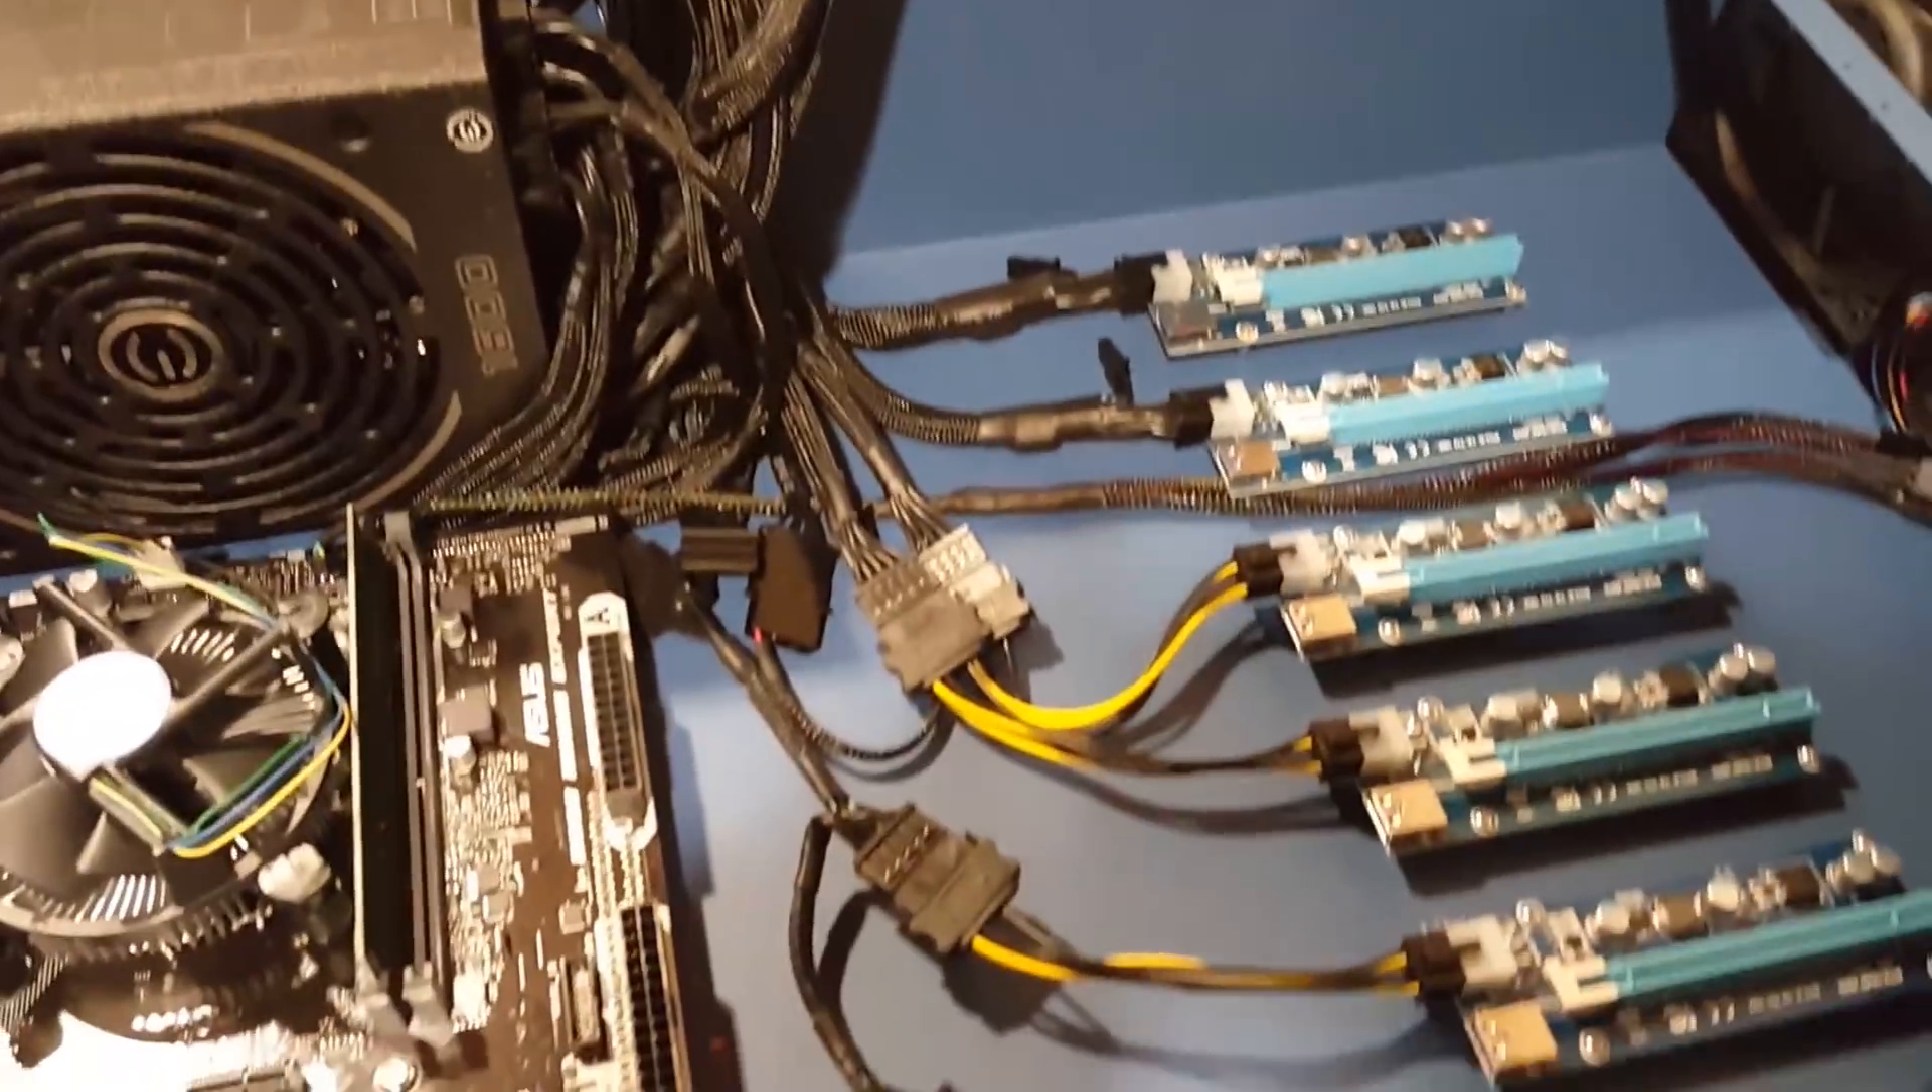We went ahead and plugged in all of the power cords and get everything set up nicely tucked away.